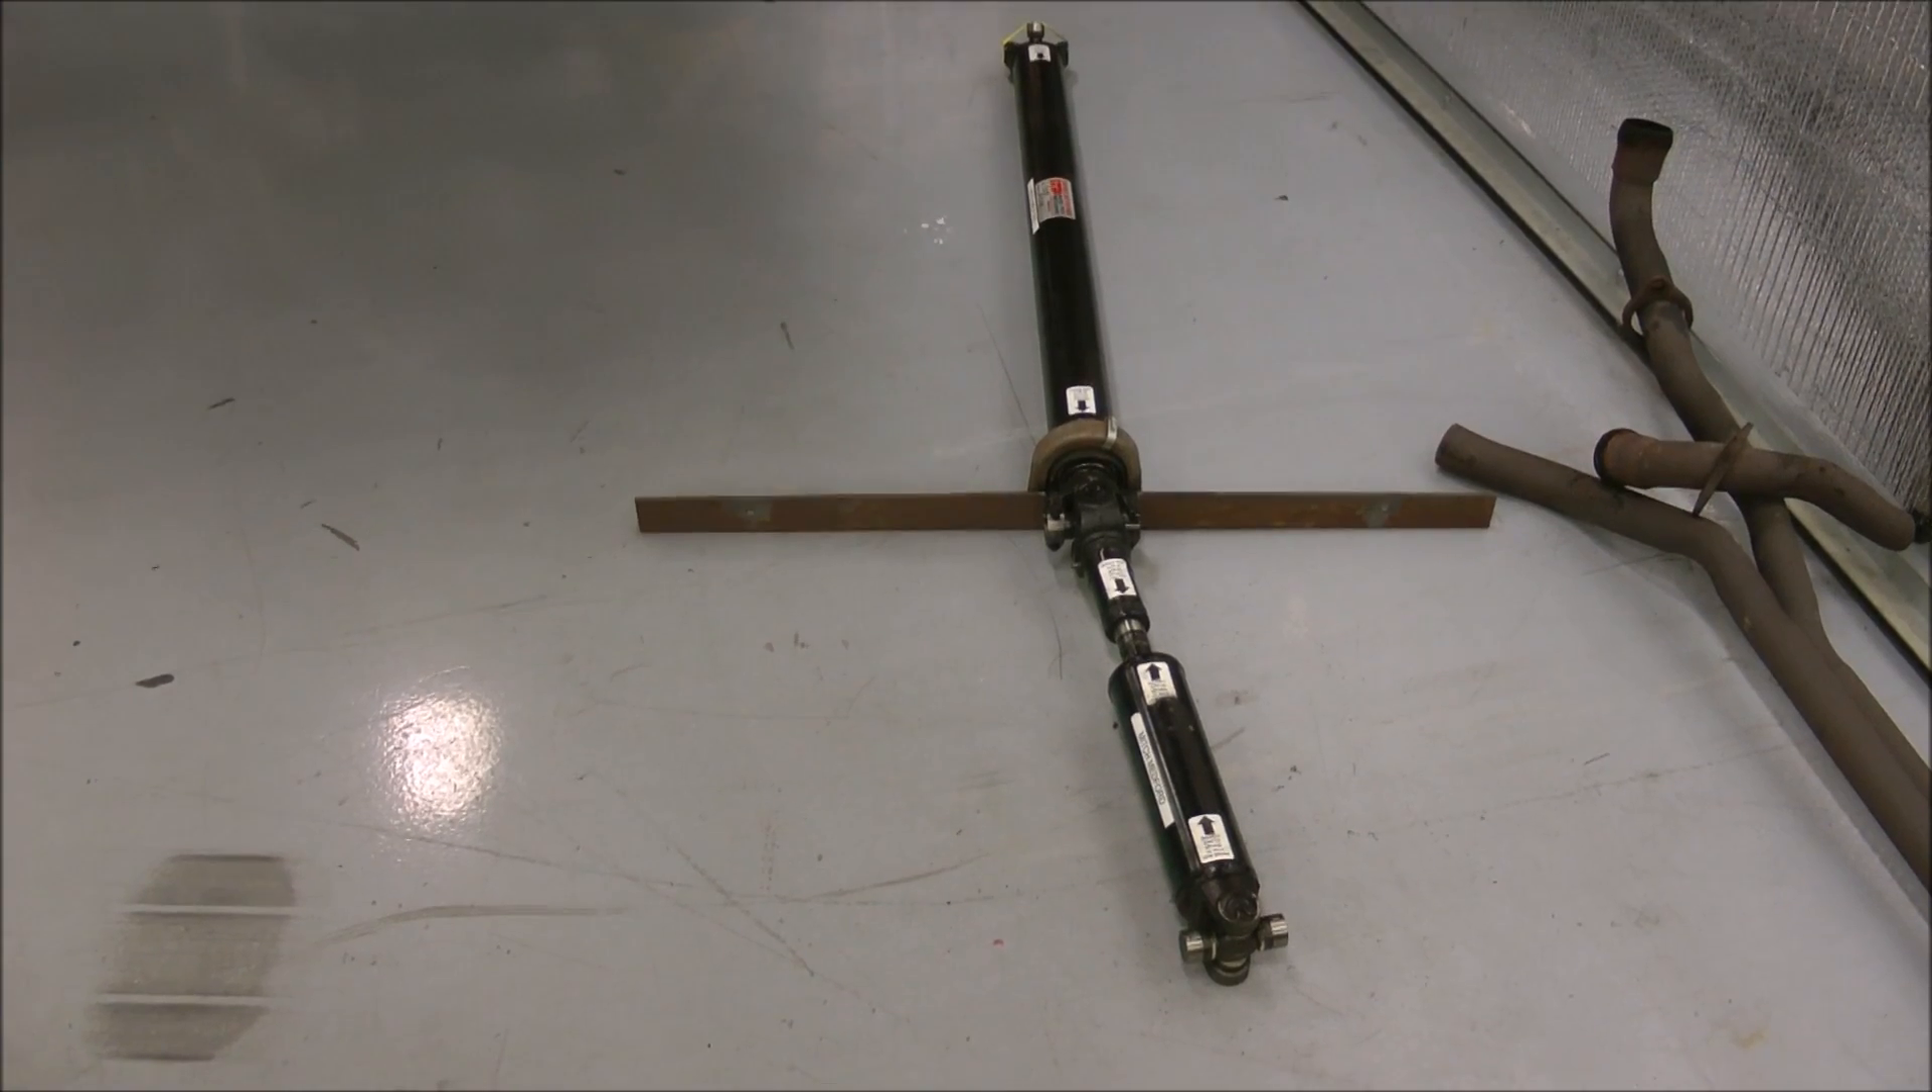Exhaust off. Two-piece drive shaft removed.